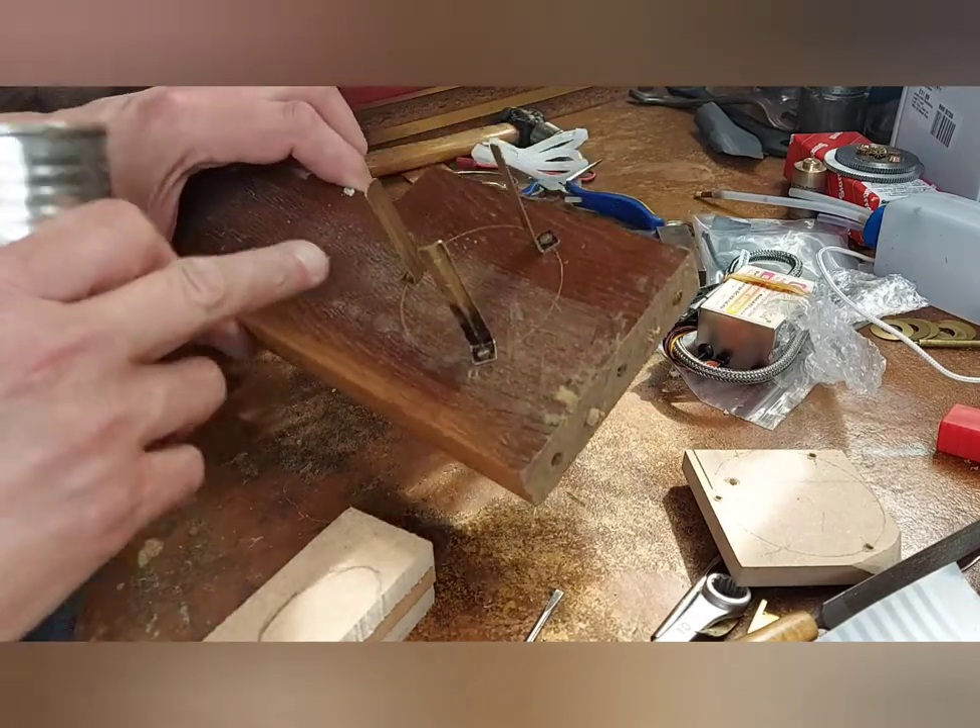So i've made up three legs tripod.